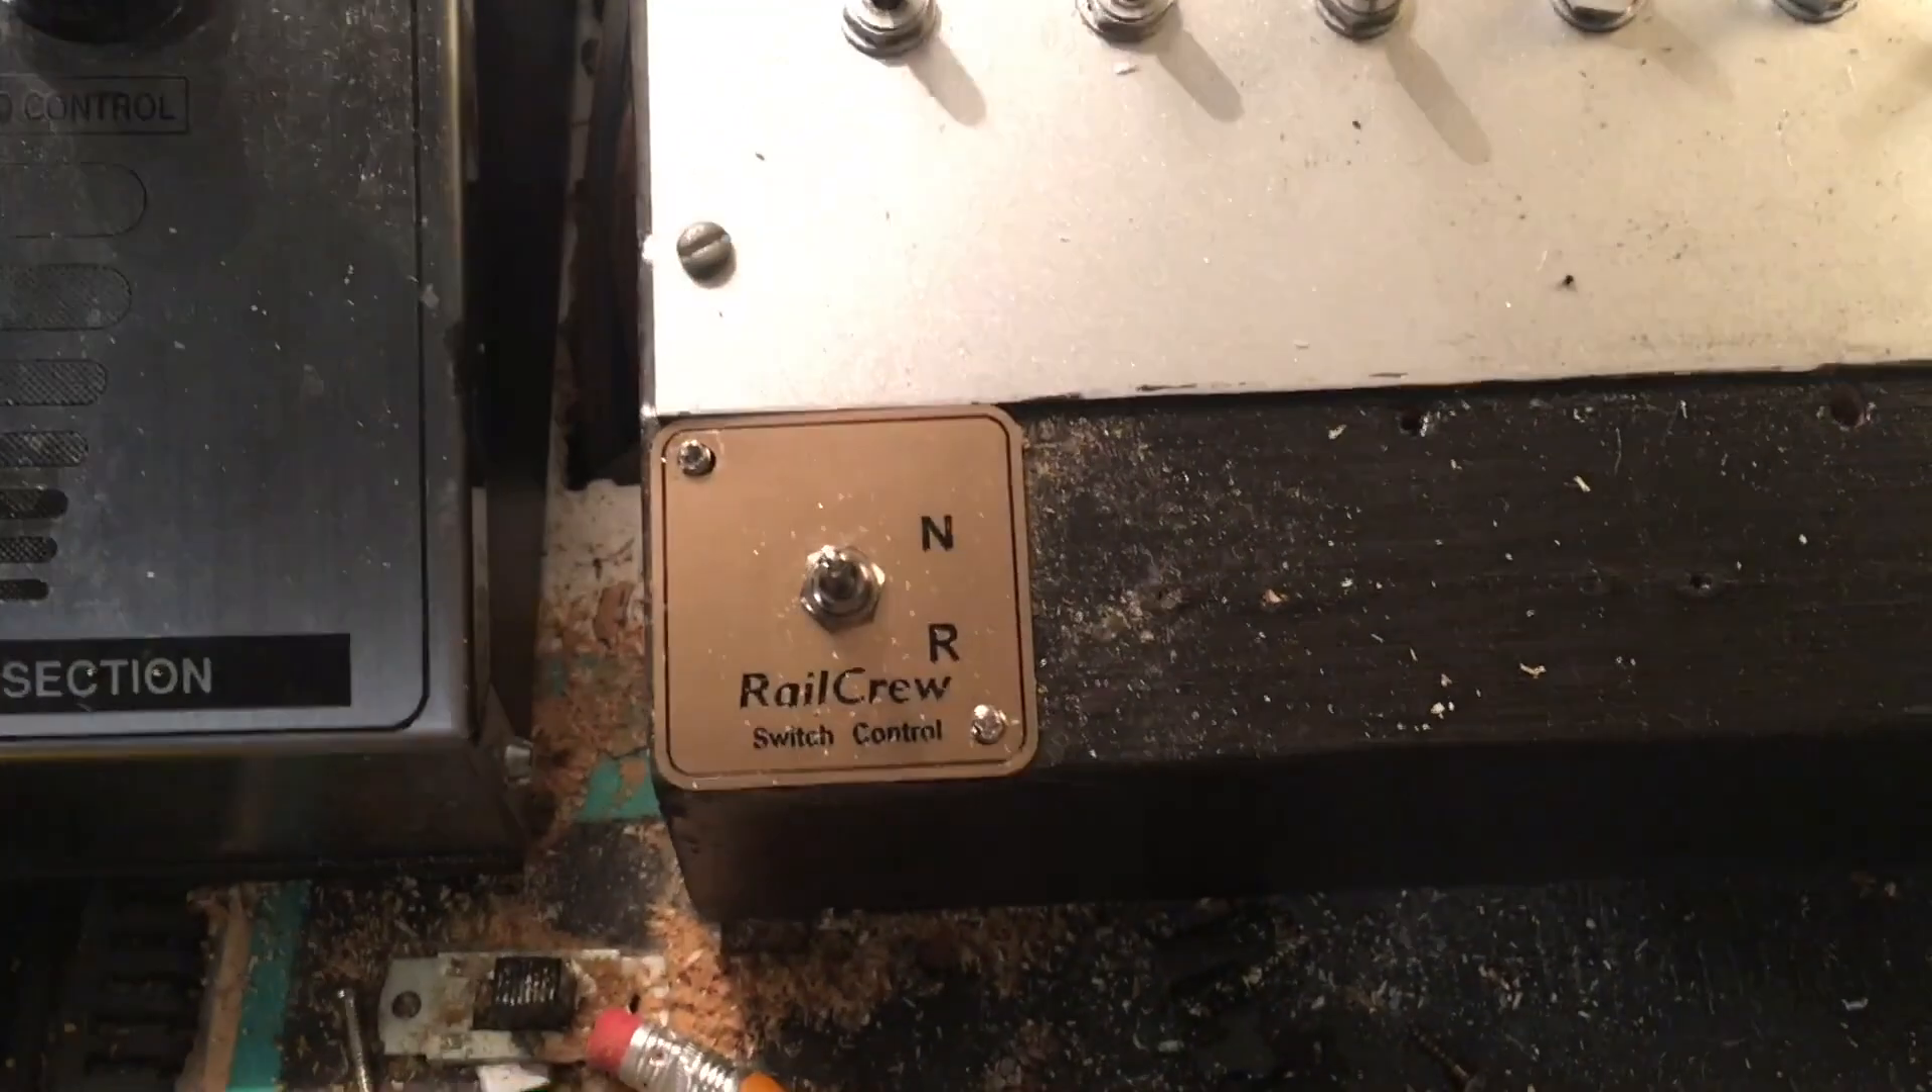We've got the fascia and switch installed I think it's looking pretty good.